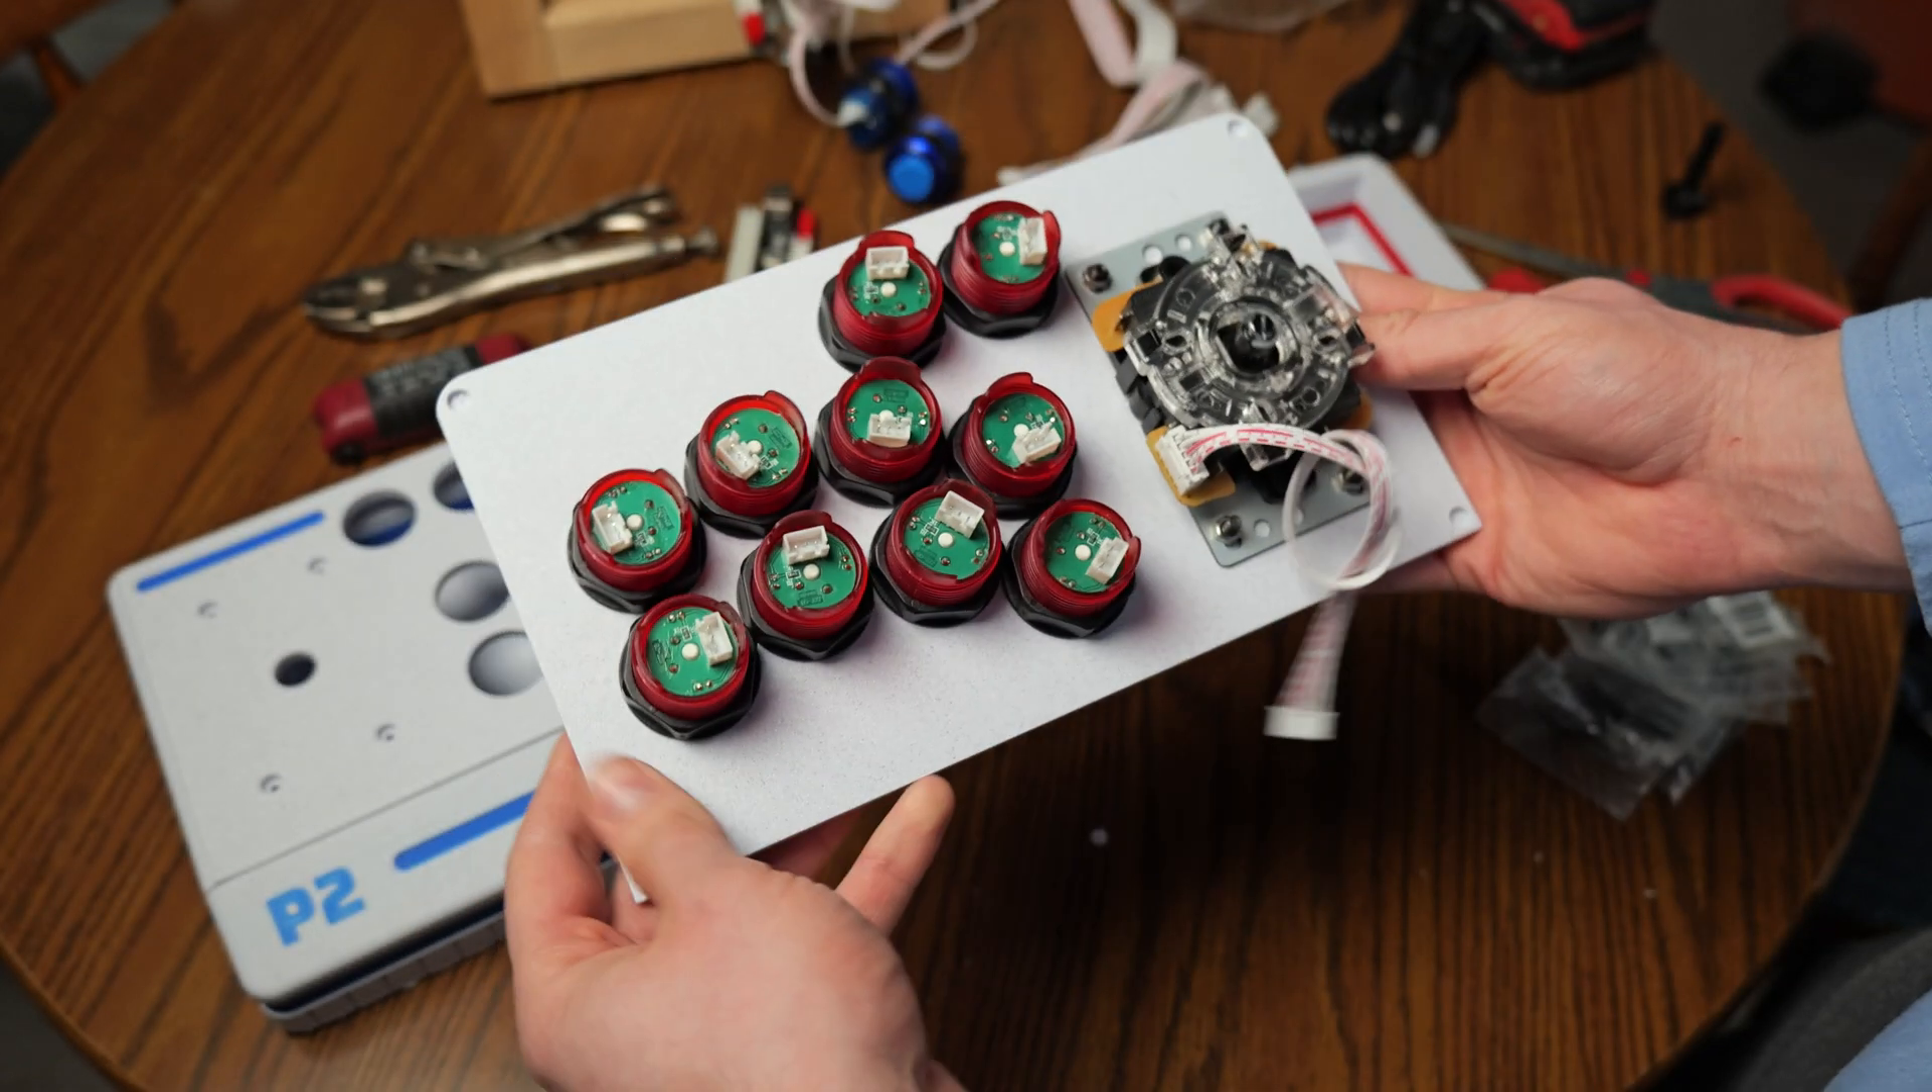There all our buttons and everything are in place.